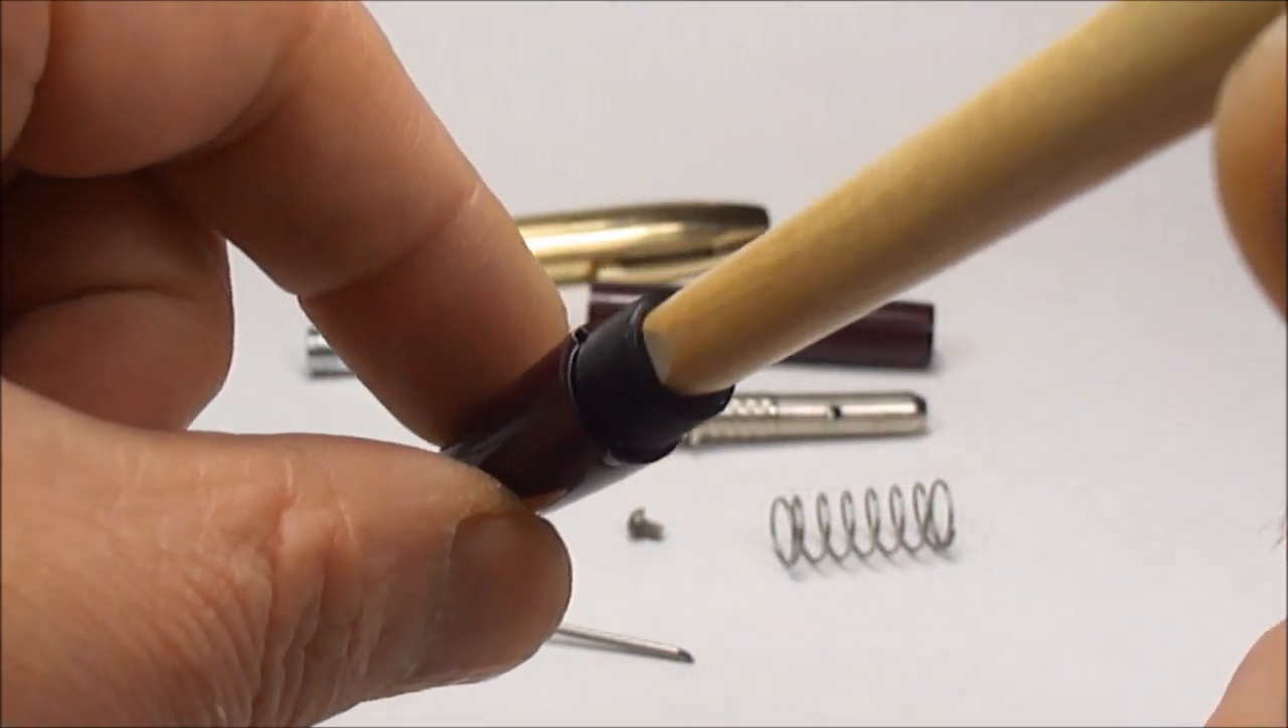I've actually installed my little tool inside the connector.